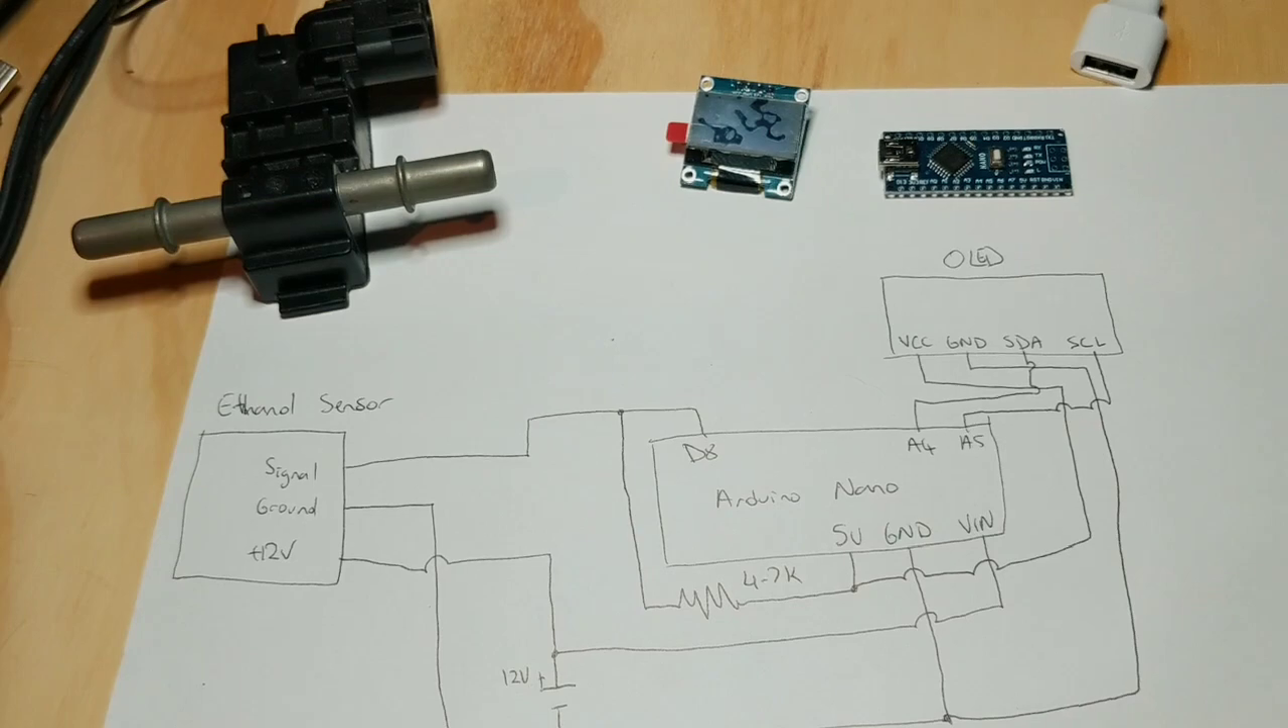Like you can see I have not done the wiring yet.